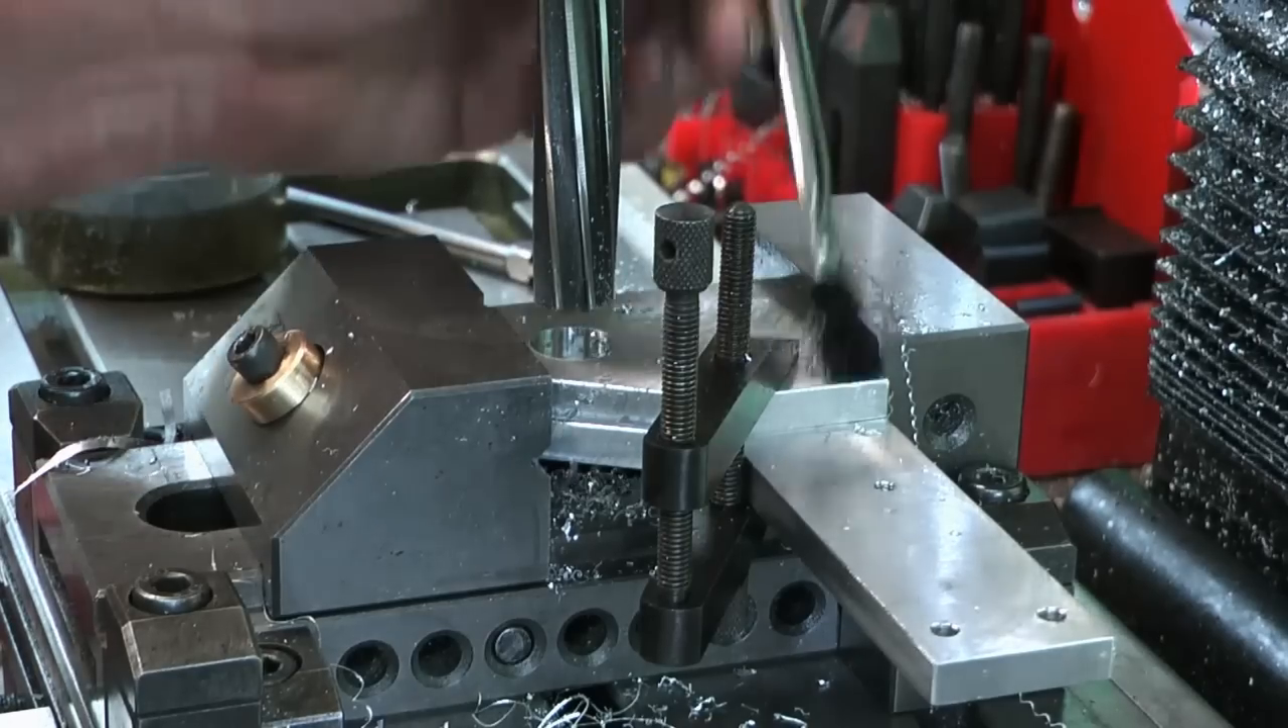Now, this plate on the top, I've just put a toolmaker's clamp on just to make sure that they're solidly locked together as I'm holding them both in the vise.